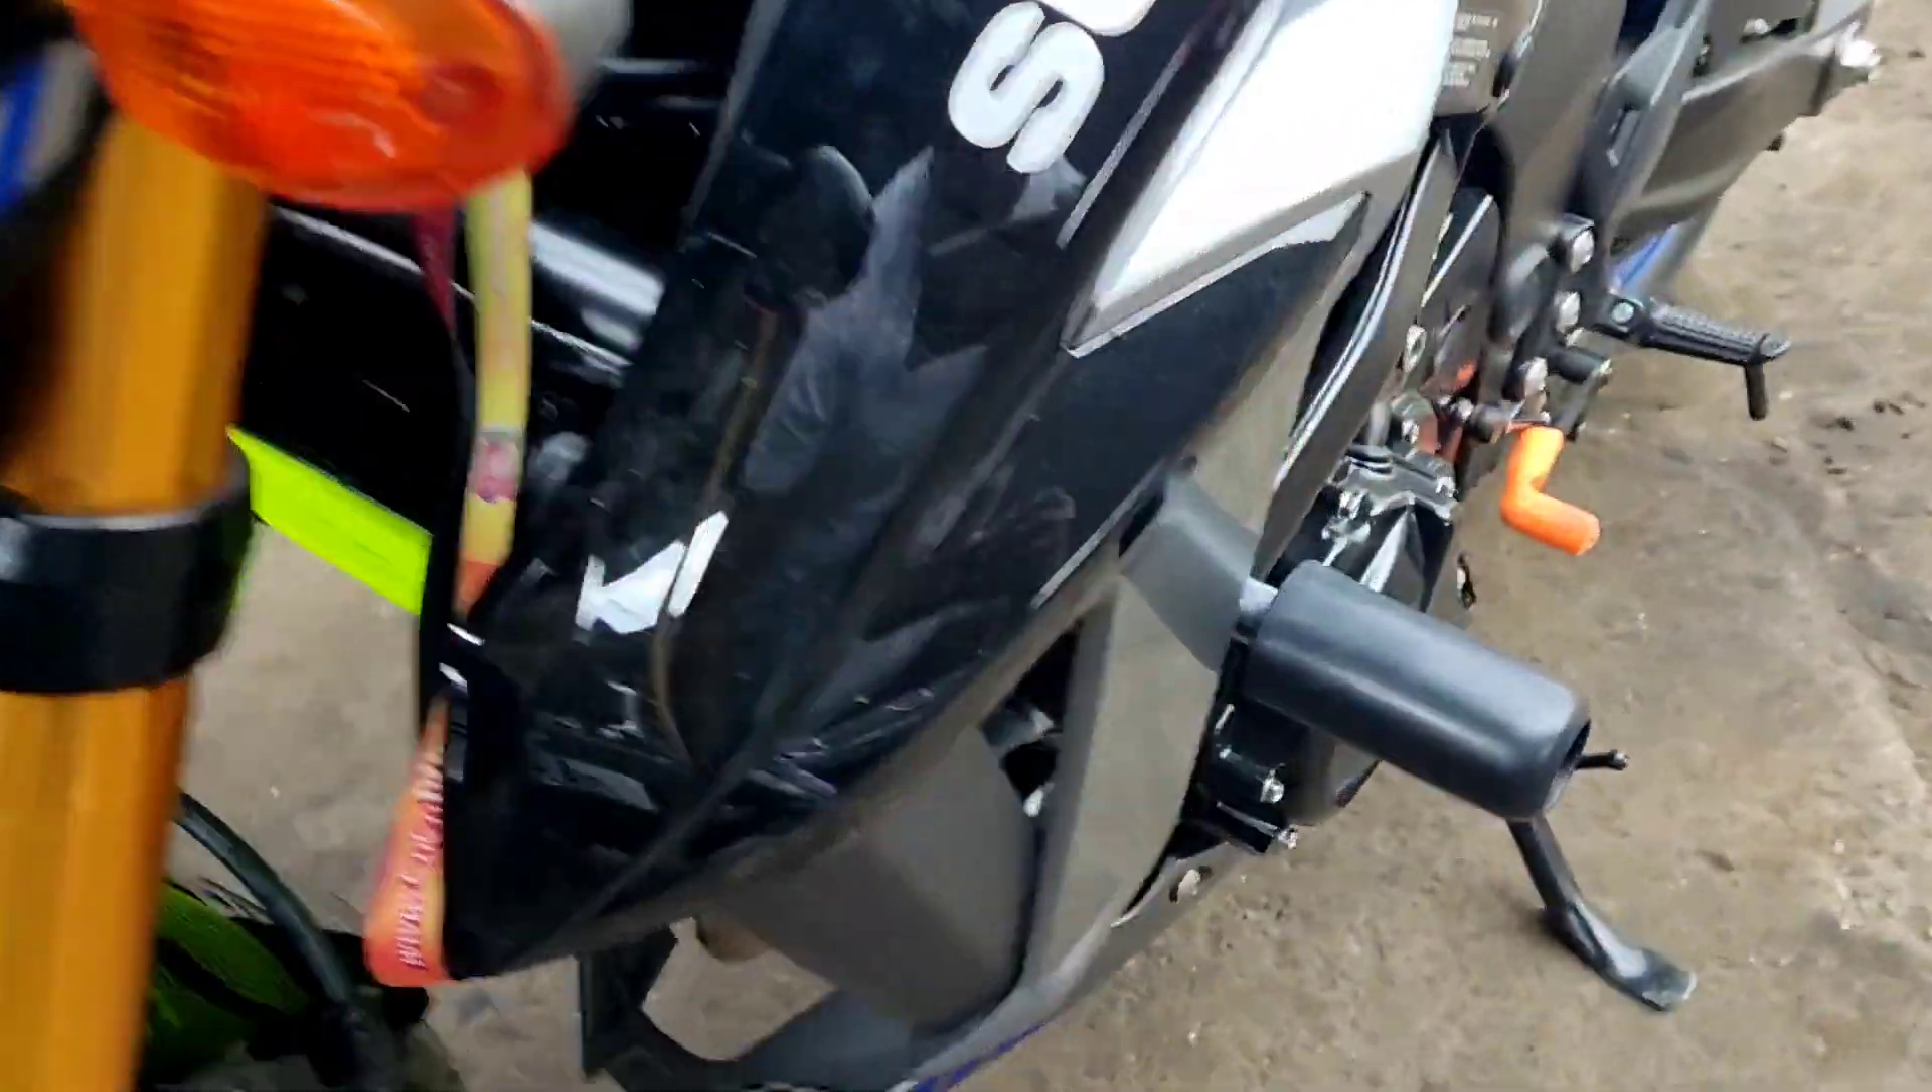Y pues ya Están instalados los sliders En la Suzuki.